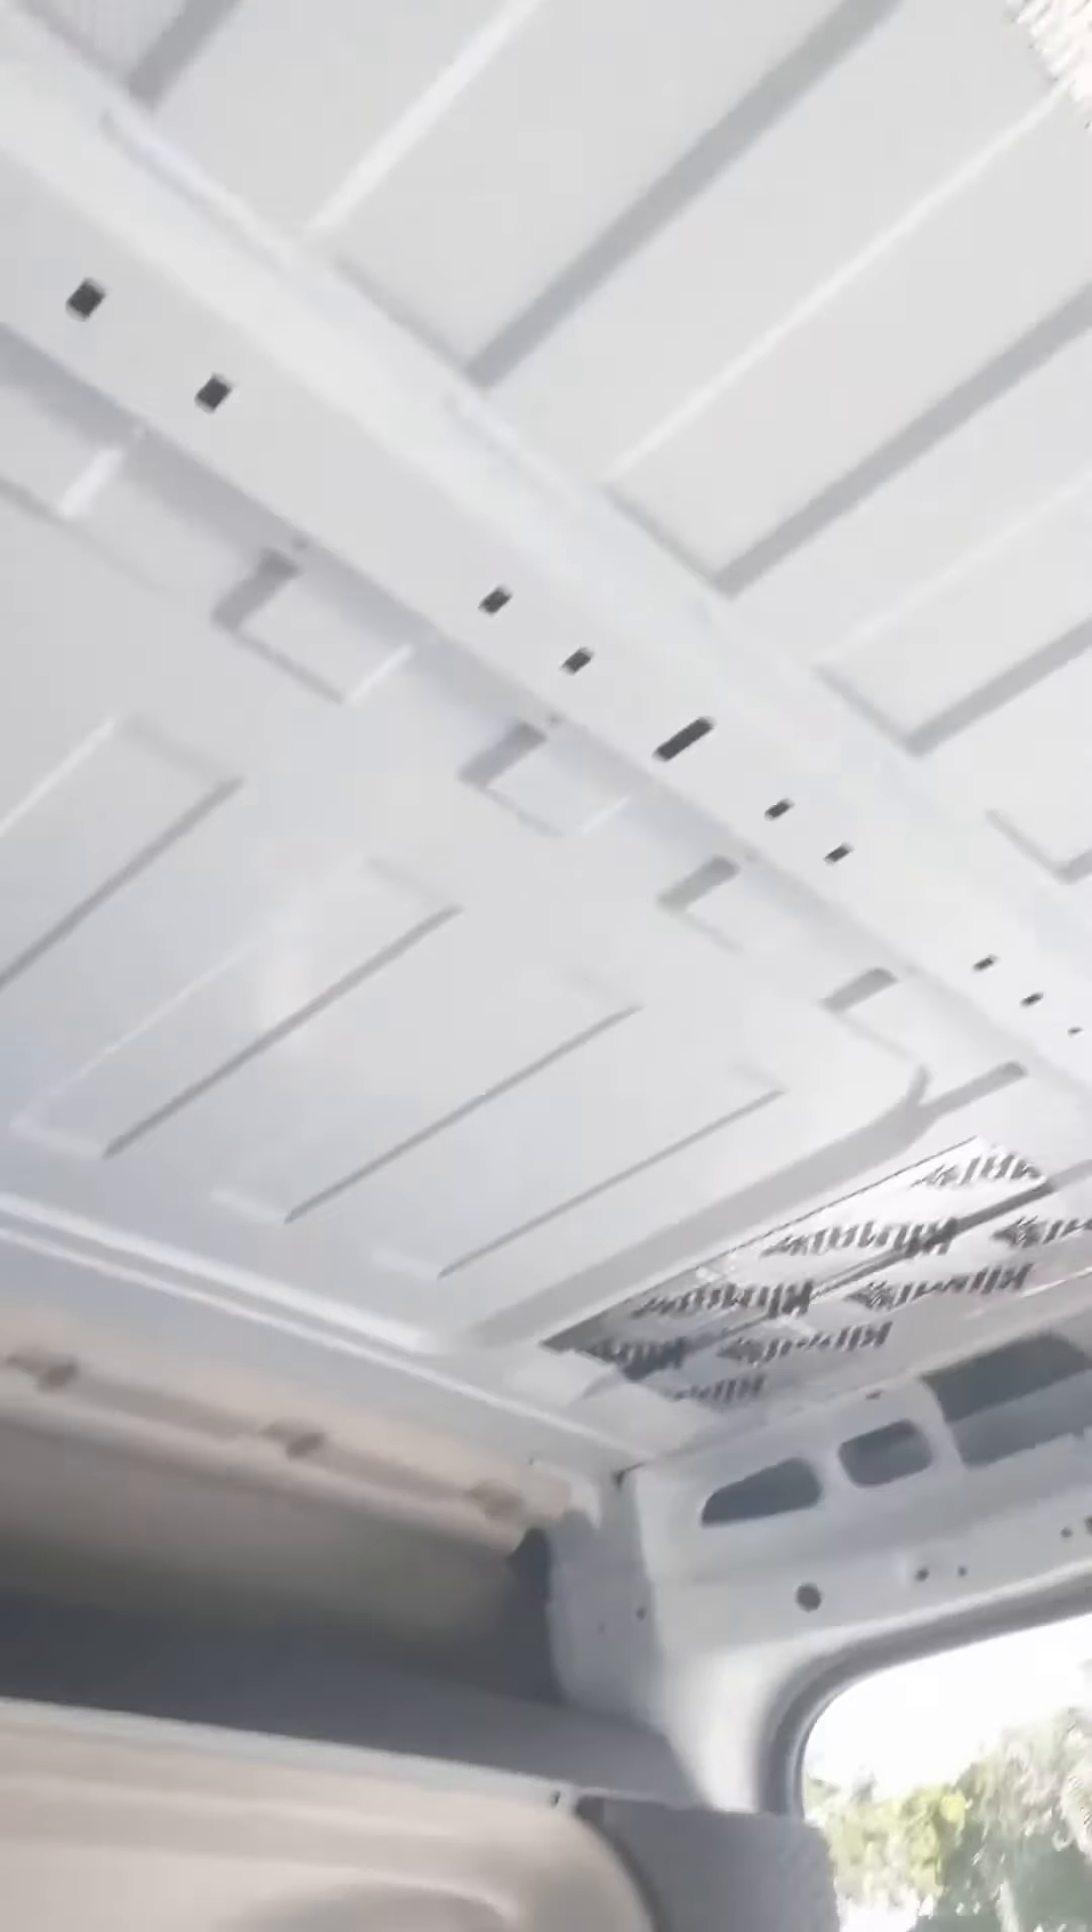I'm not finished because look I didn't do my ceiling yet so I have to insulate.